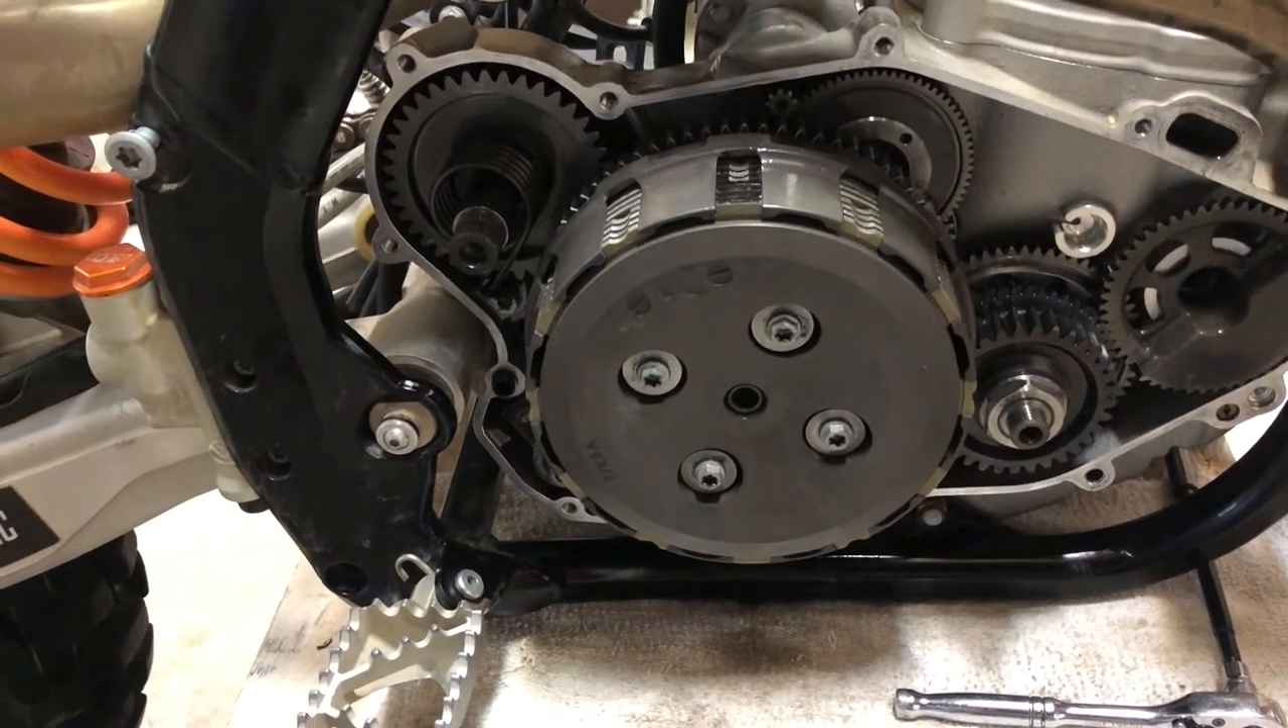Clutch packs are installed and everything is tightened down.